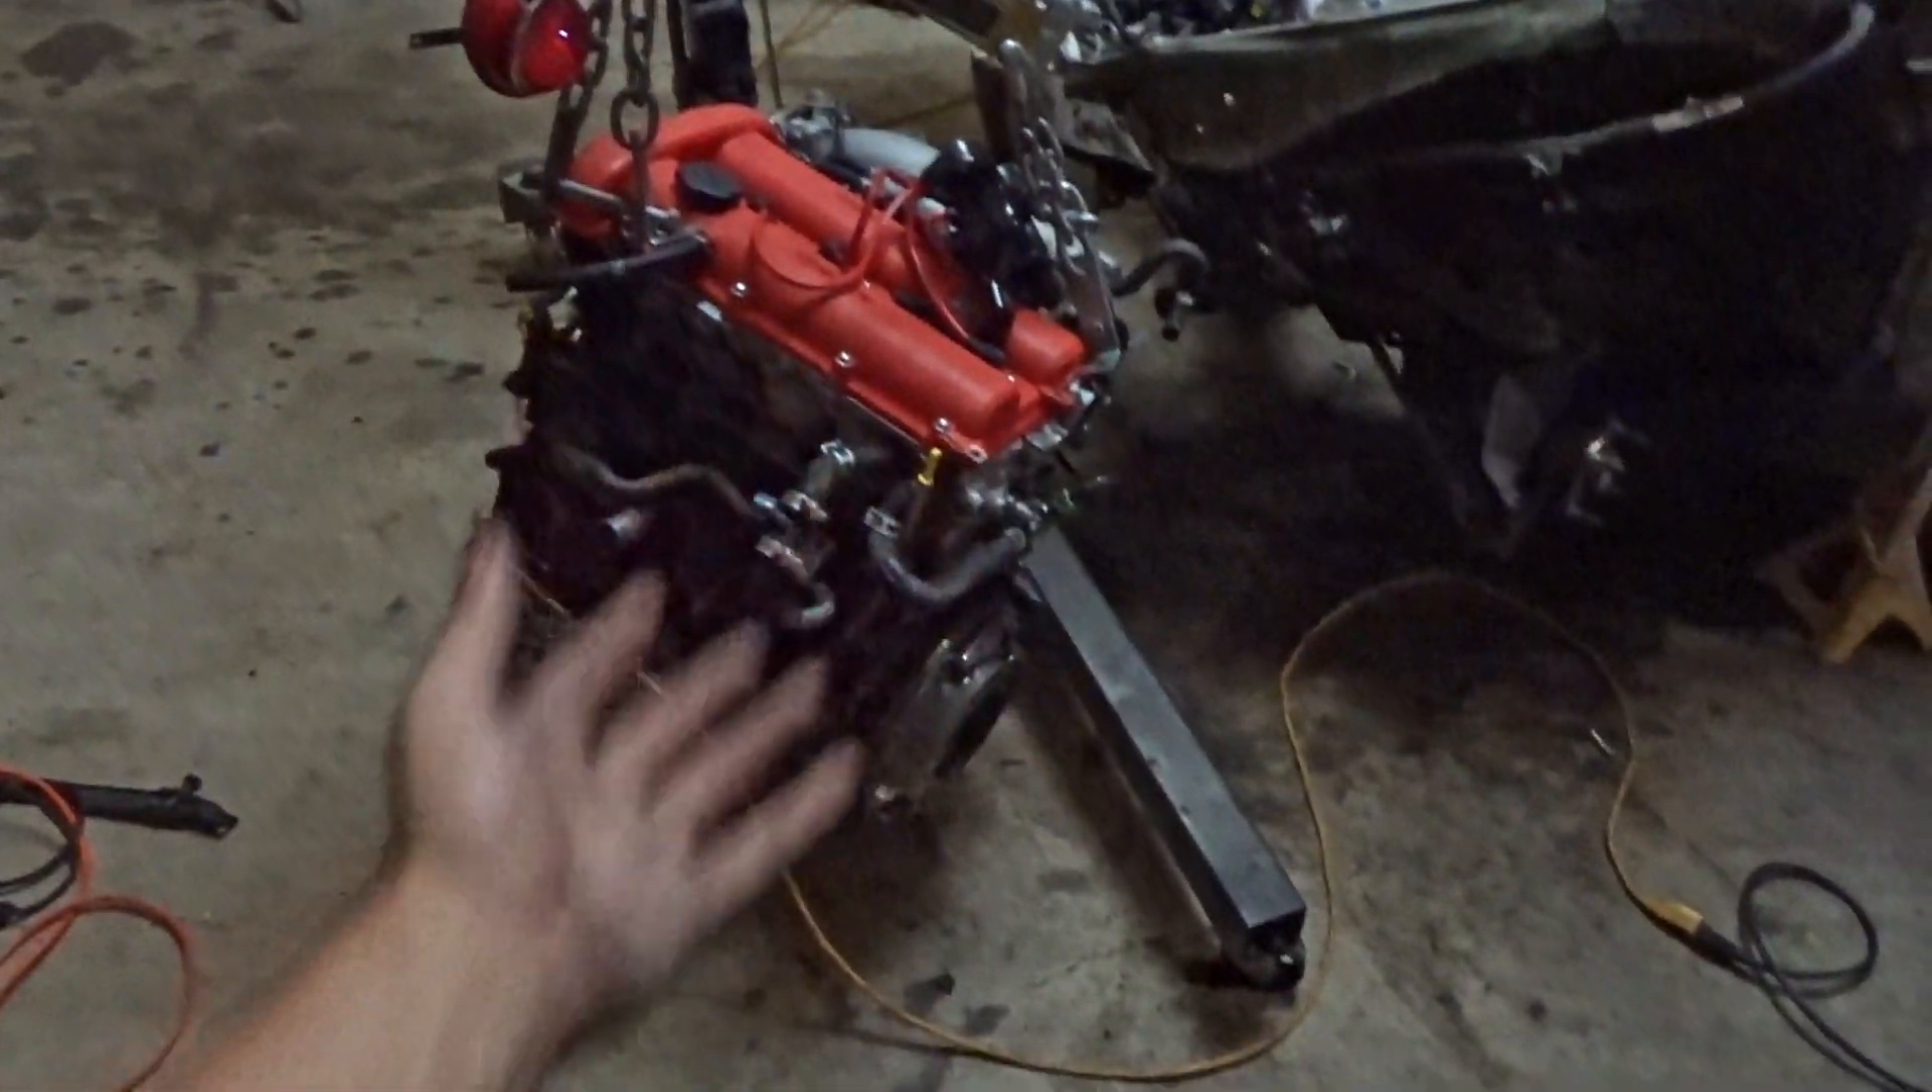As for the white Miata, we got the engine out, which was the big deal that we were going for.